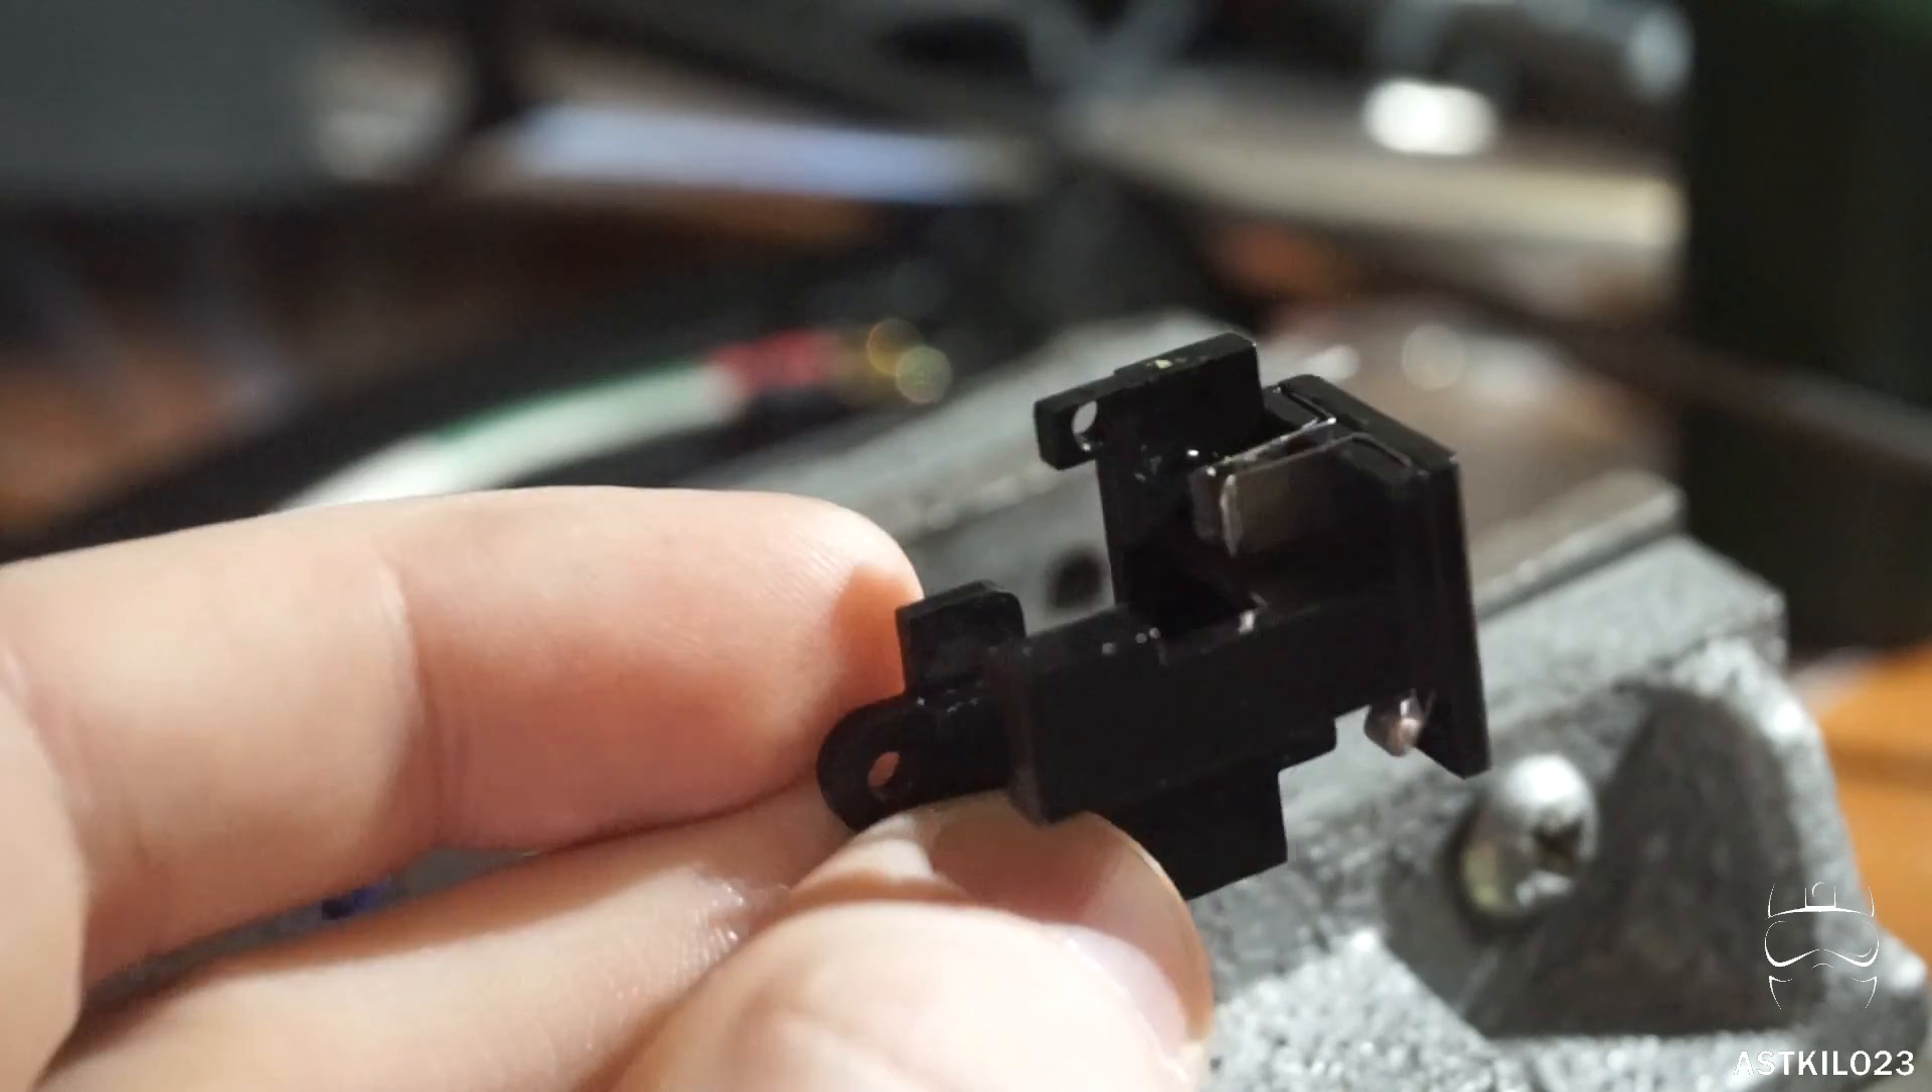Now we've got our trigger switch unsoldered here. All our original wiring is out of the gearbox, and we can proceed with installing our new MOSFET.